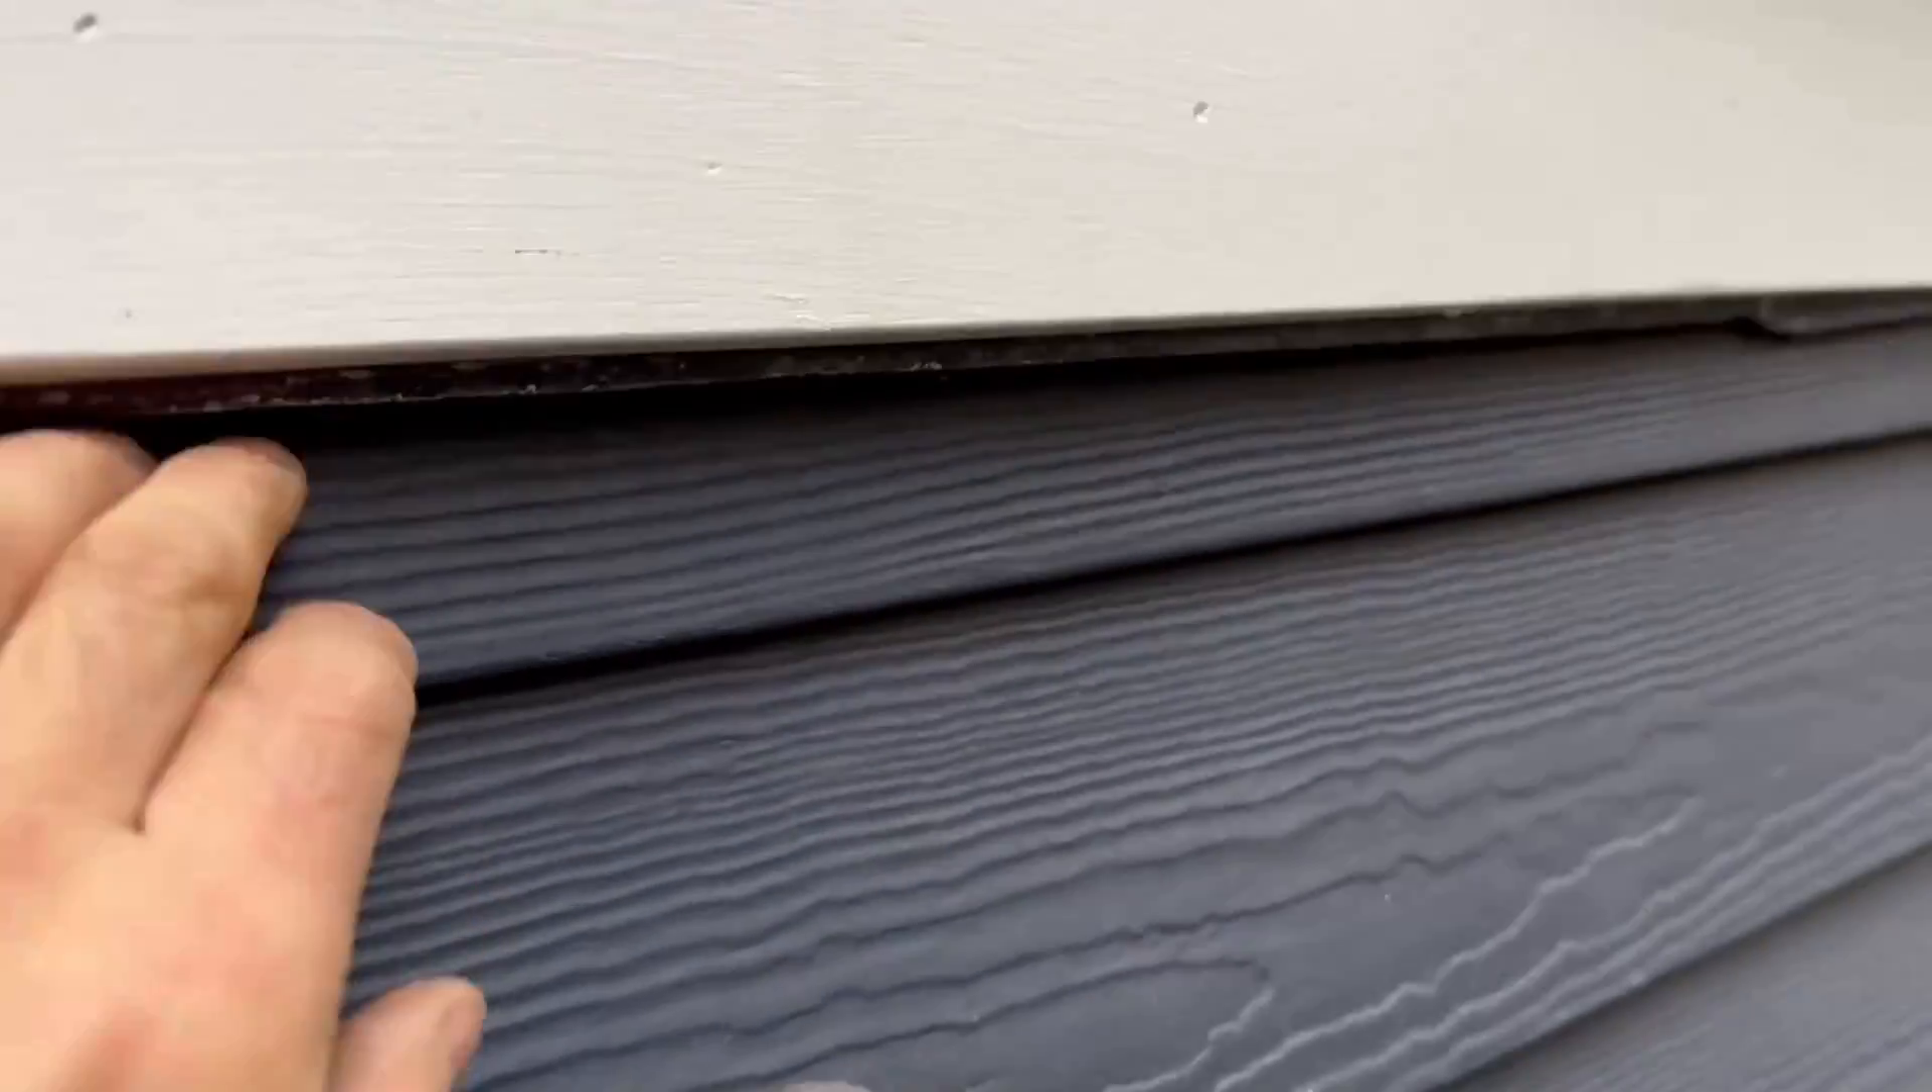Underneath here, you can see there's a huge gap.